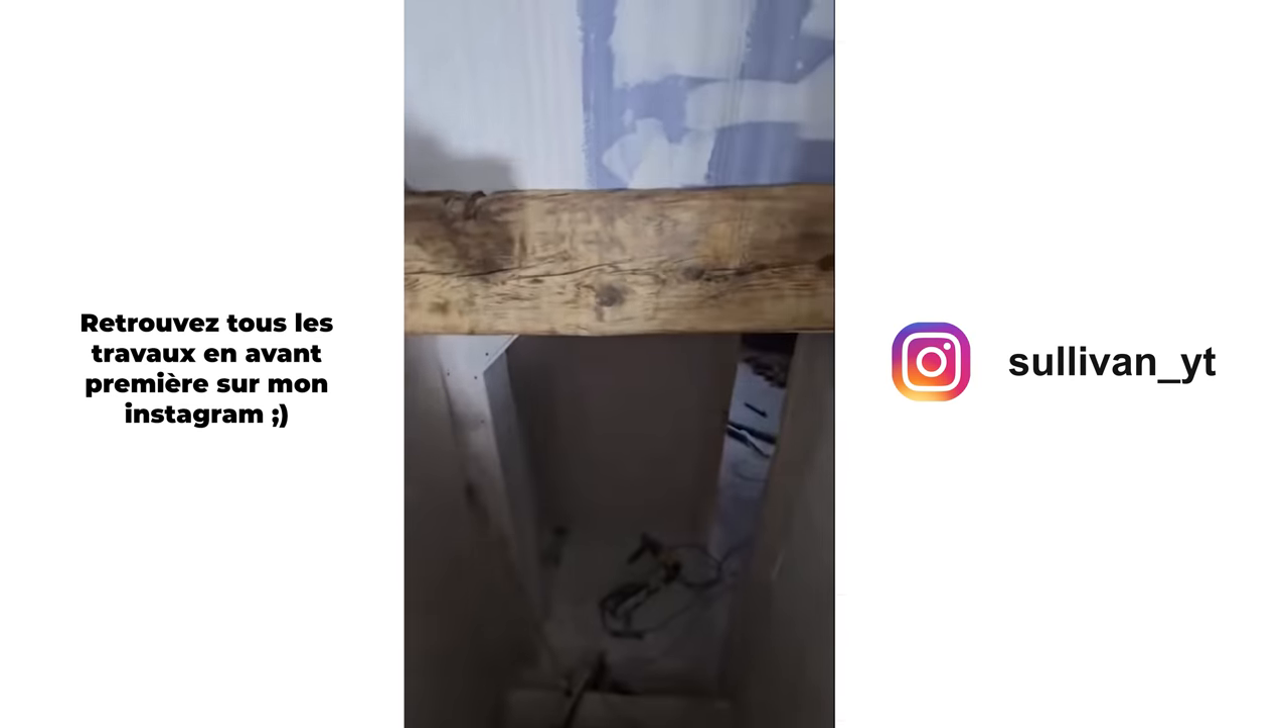Bon bah ça y est le faux linteau du coup est en place.